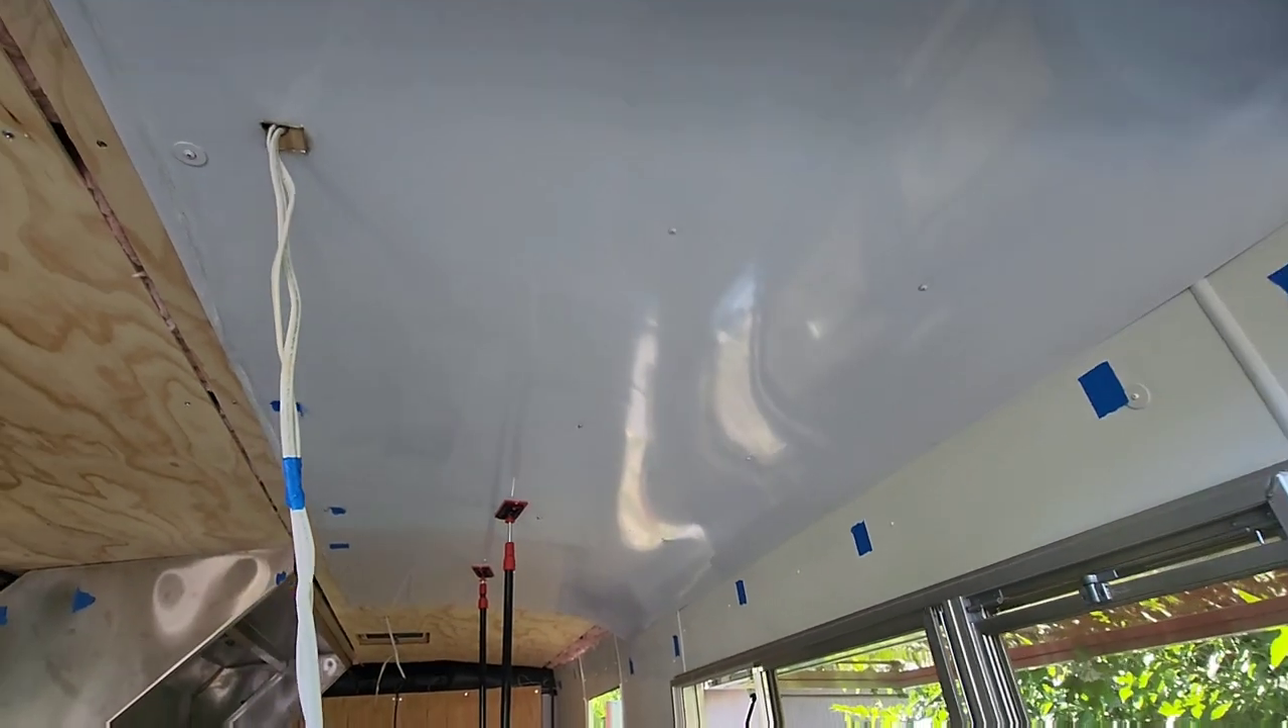Look at this we got the white aluminum ceiling in place.